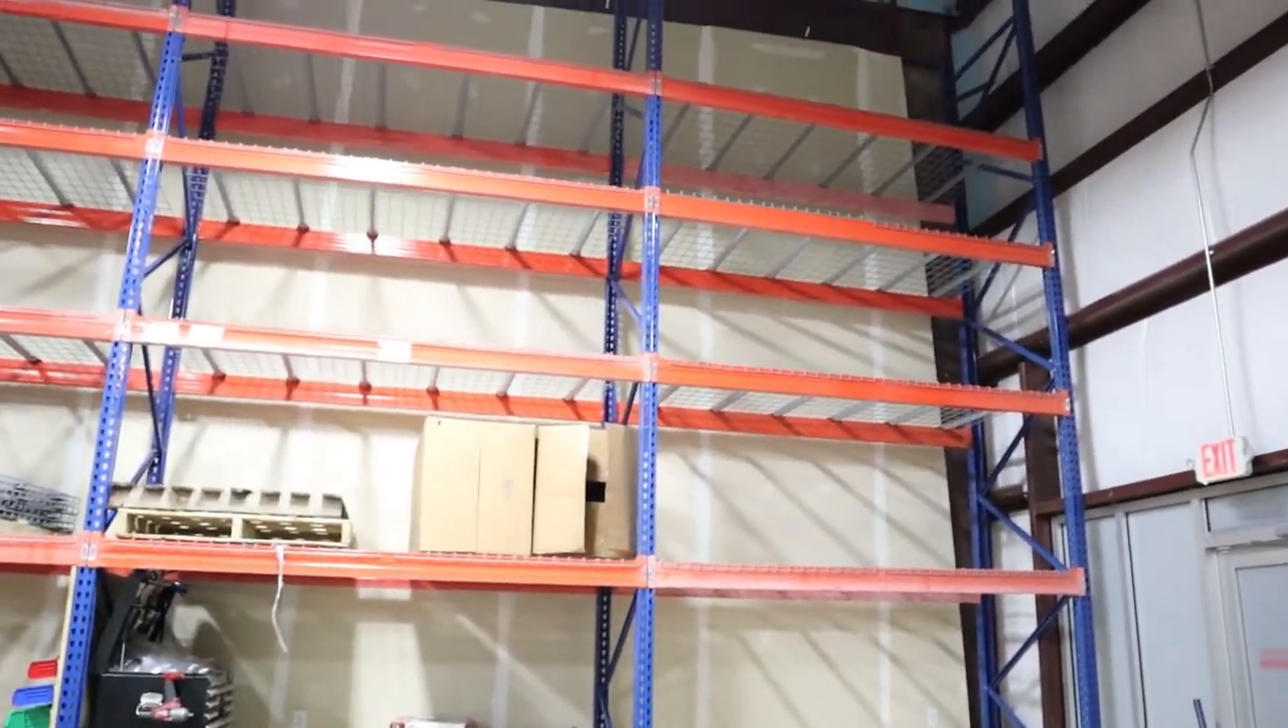I got all my shelves, all the wire decking on the shelves.